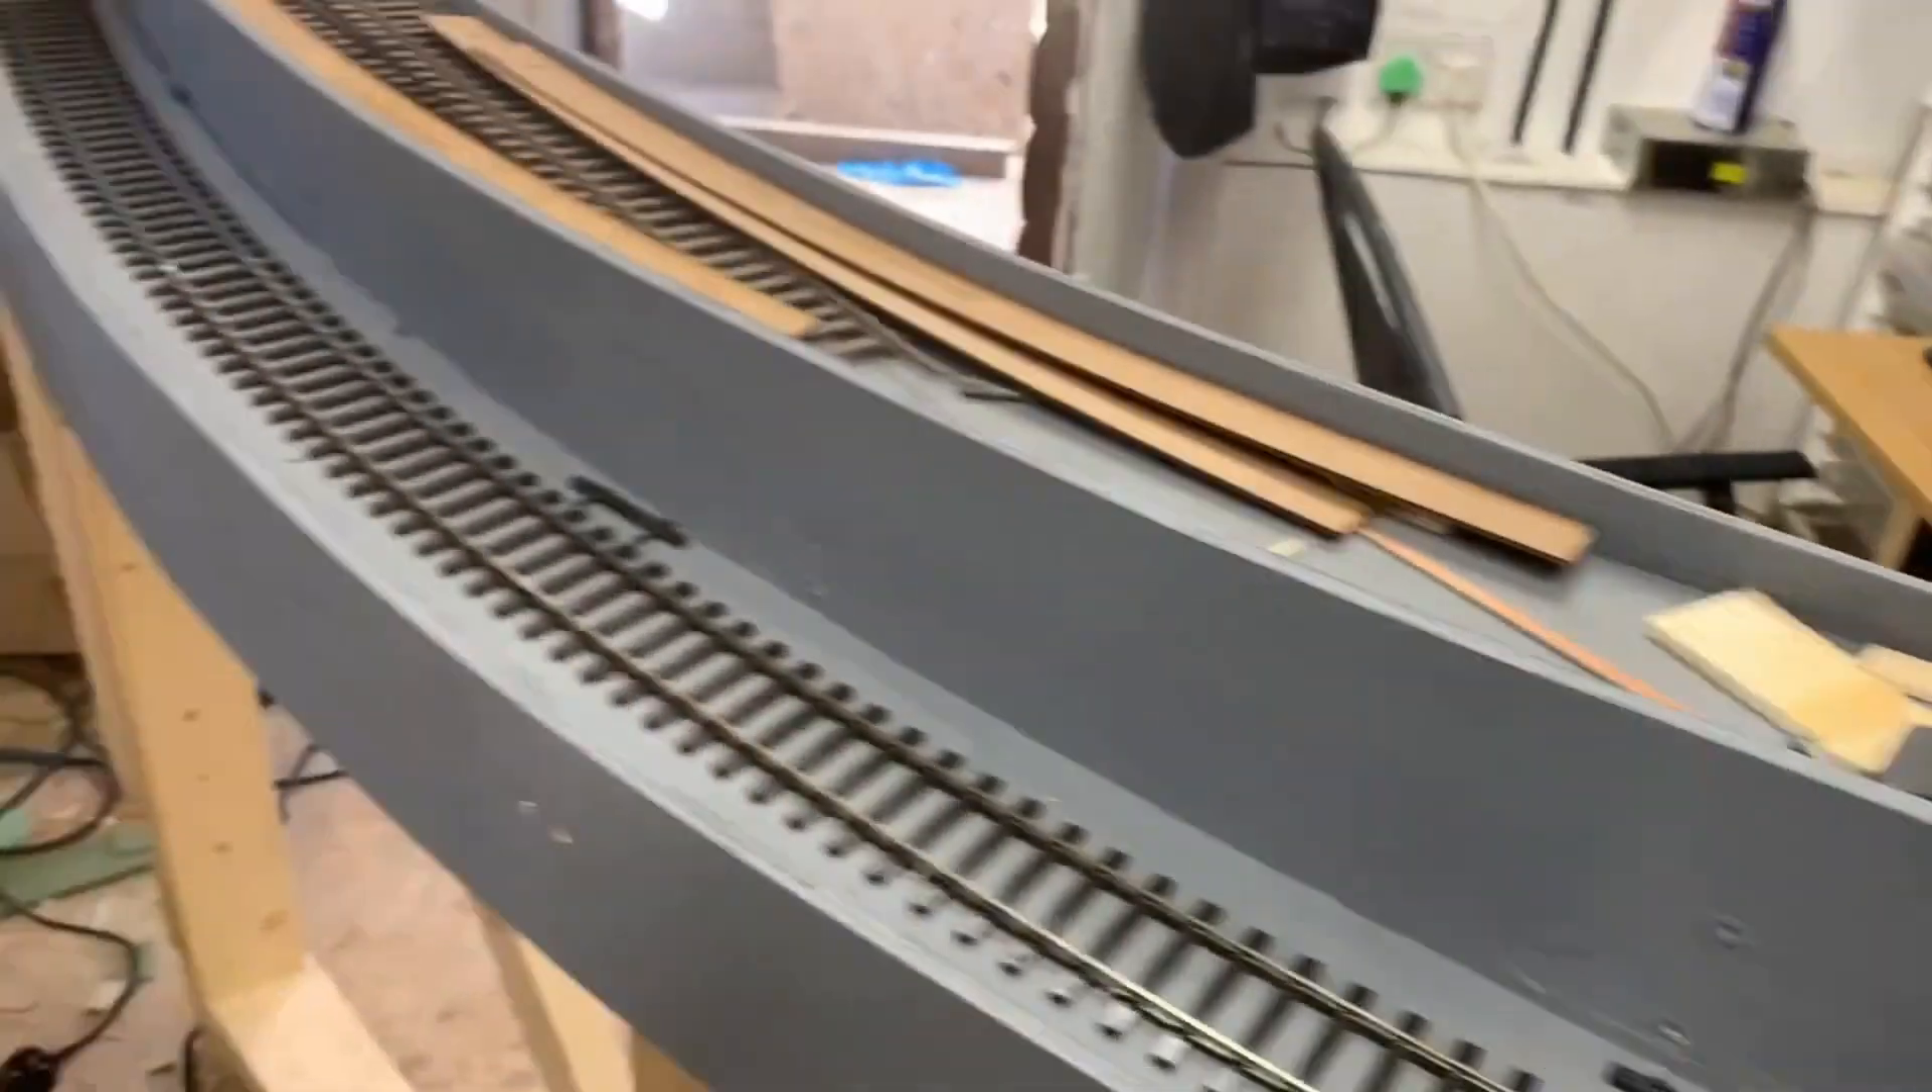So i now have one of the tracks on this gate we'll just need to secure that all the way around.